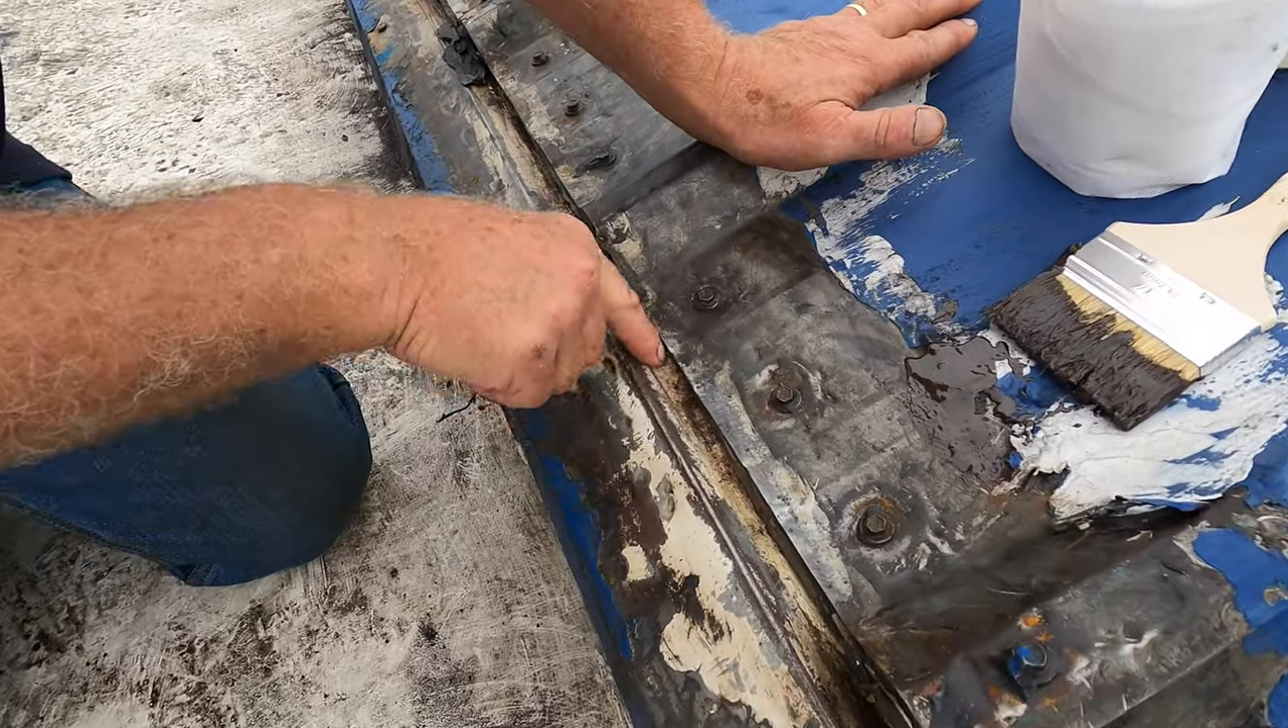I want to show you the problem here, see there's a big gap there like a like a channel there and the metal has a sharp edge there.